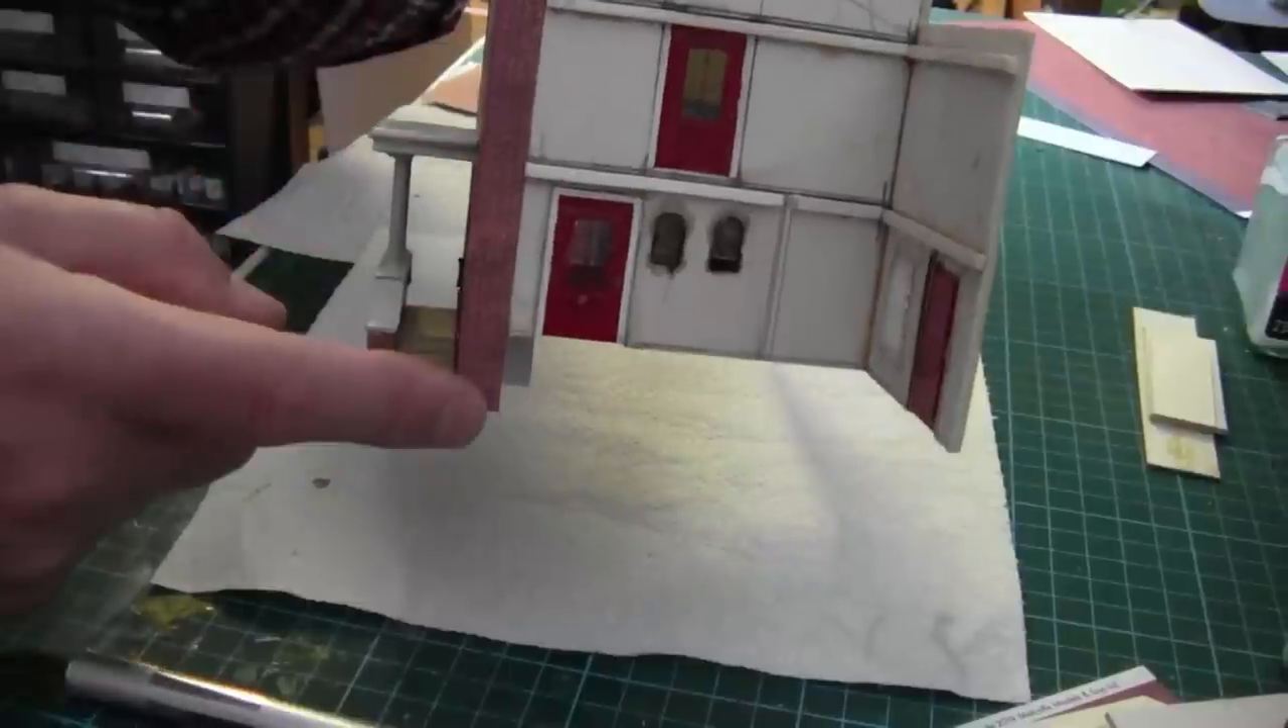As you can see on this side, where the wall returns around, I've added a piece of brick paper, brick sheet paper.